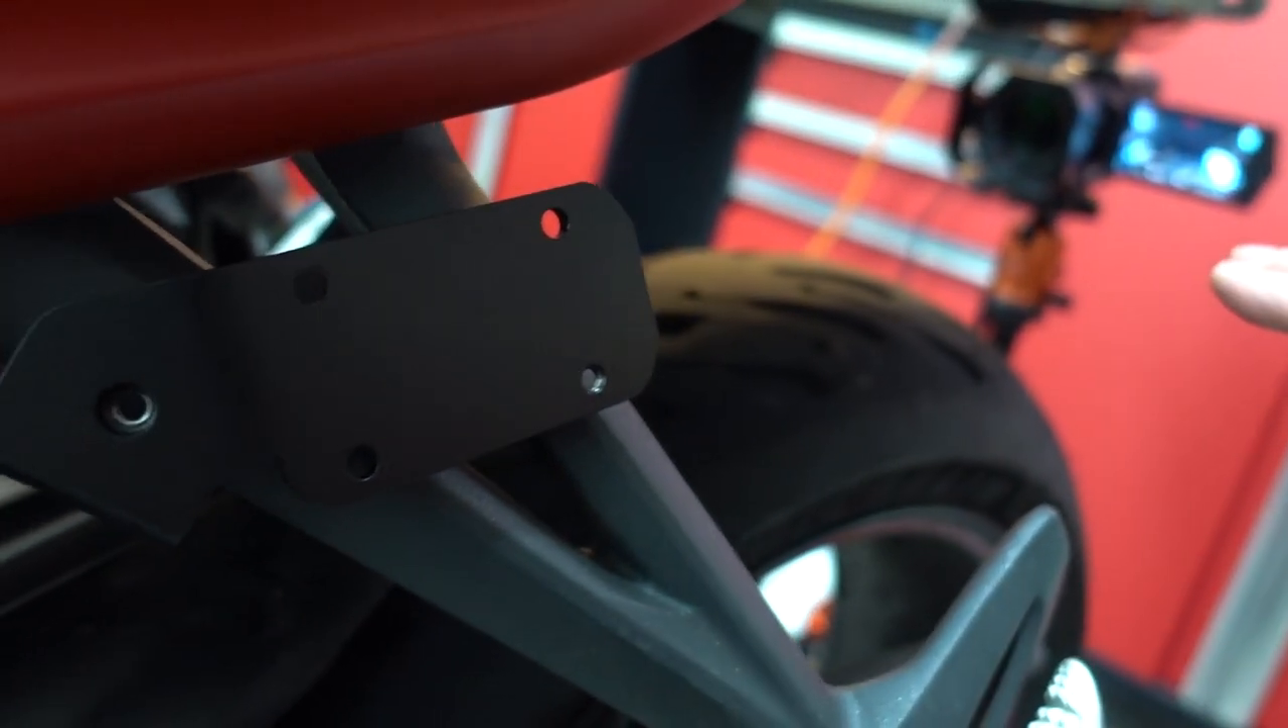So we got the bracket to hold the tube for the saddlebags attached.